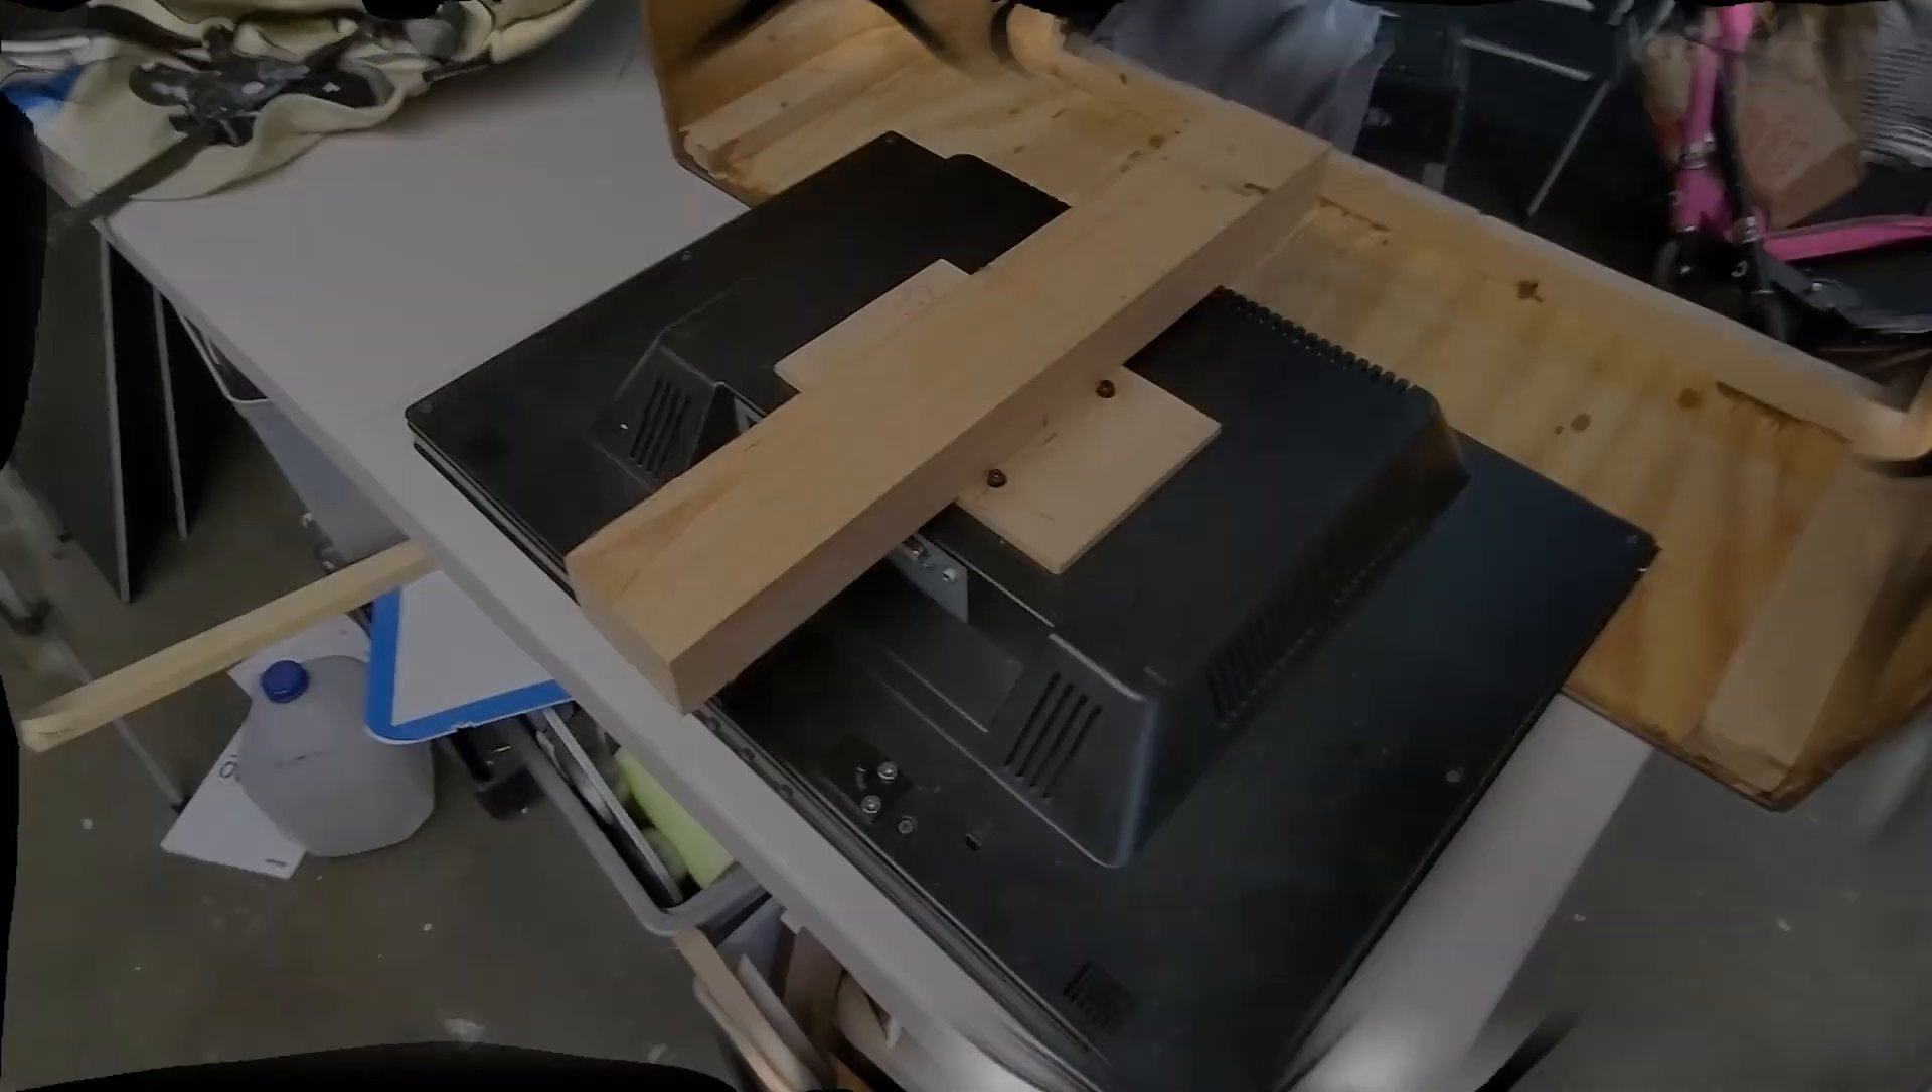Okay so i've attached the back piece and then attached the support.